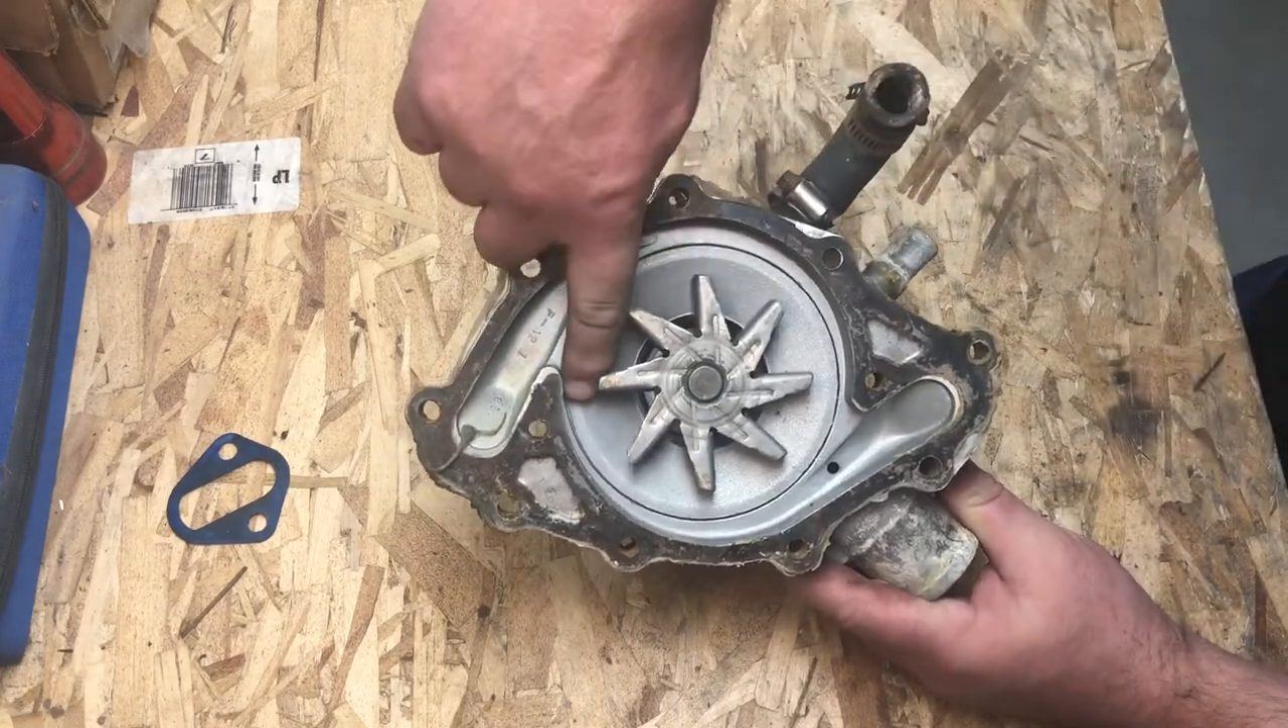I've got big fingers and I can stick my finger between the impeller and the housing at the tightest points.